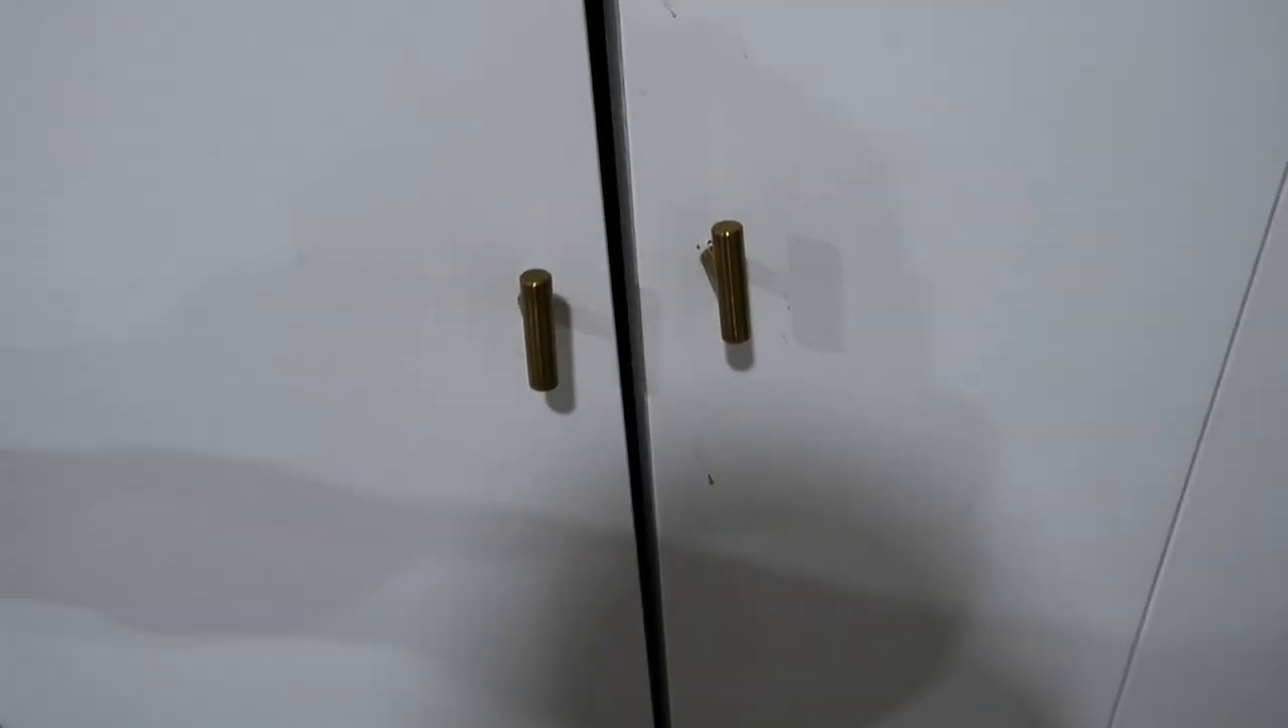The hardware doesn't line up because the holes aren't straight.